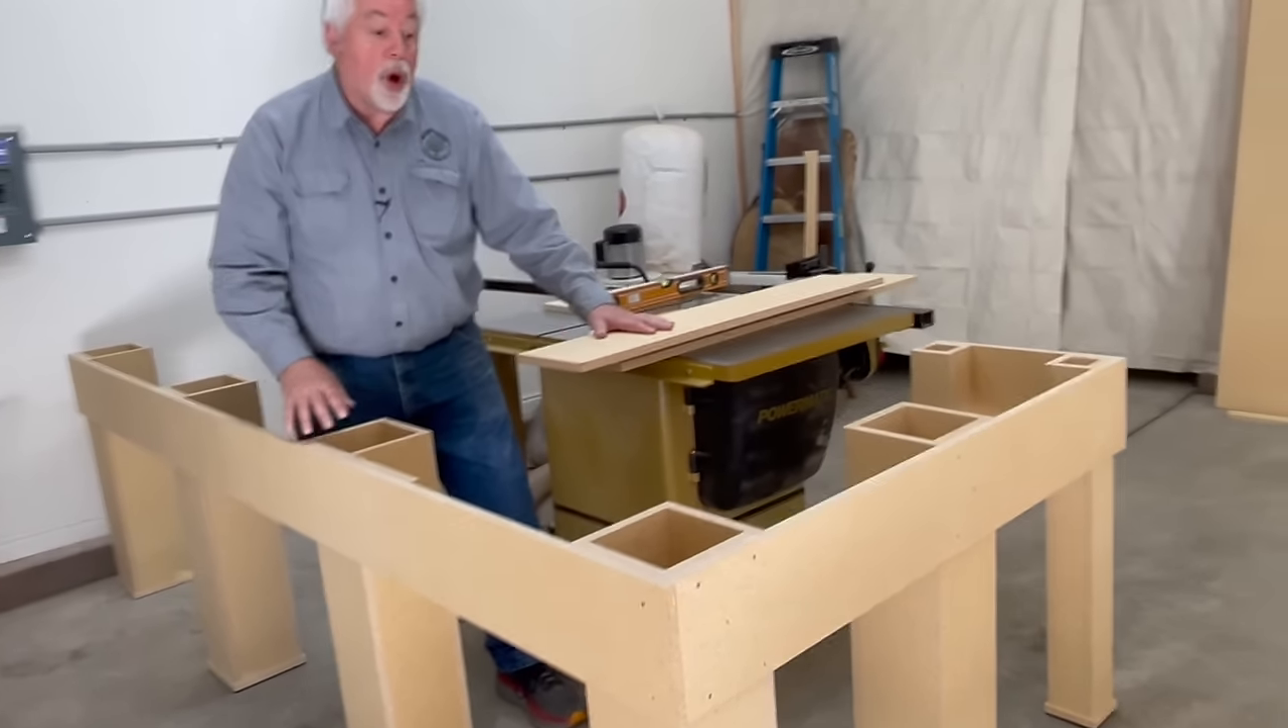We now have our posts our columns set into the configuration that I wanted to have them for the bottom of our table.